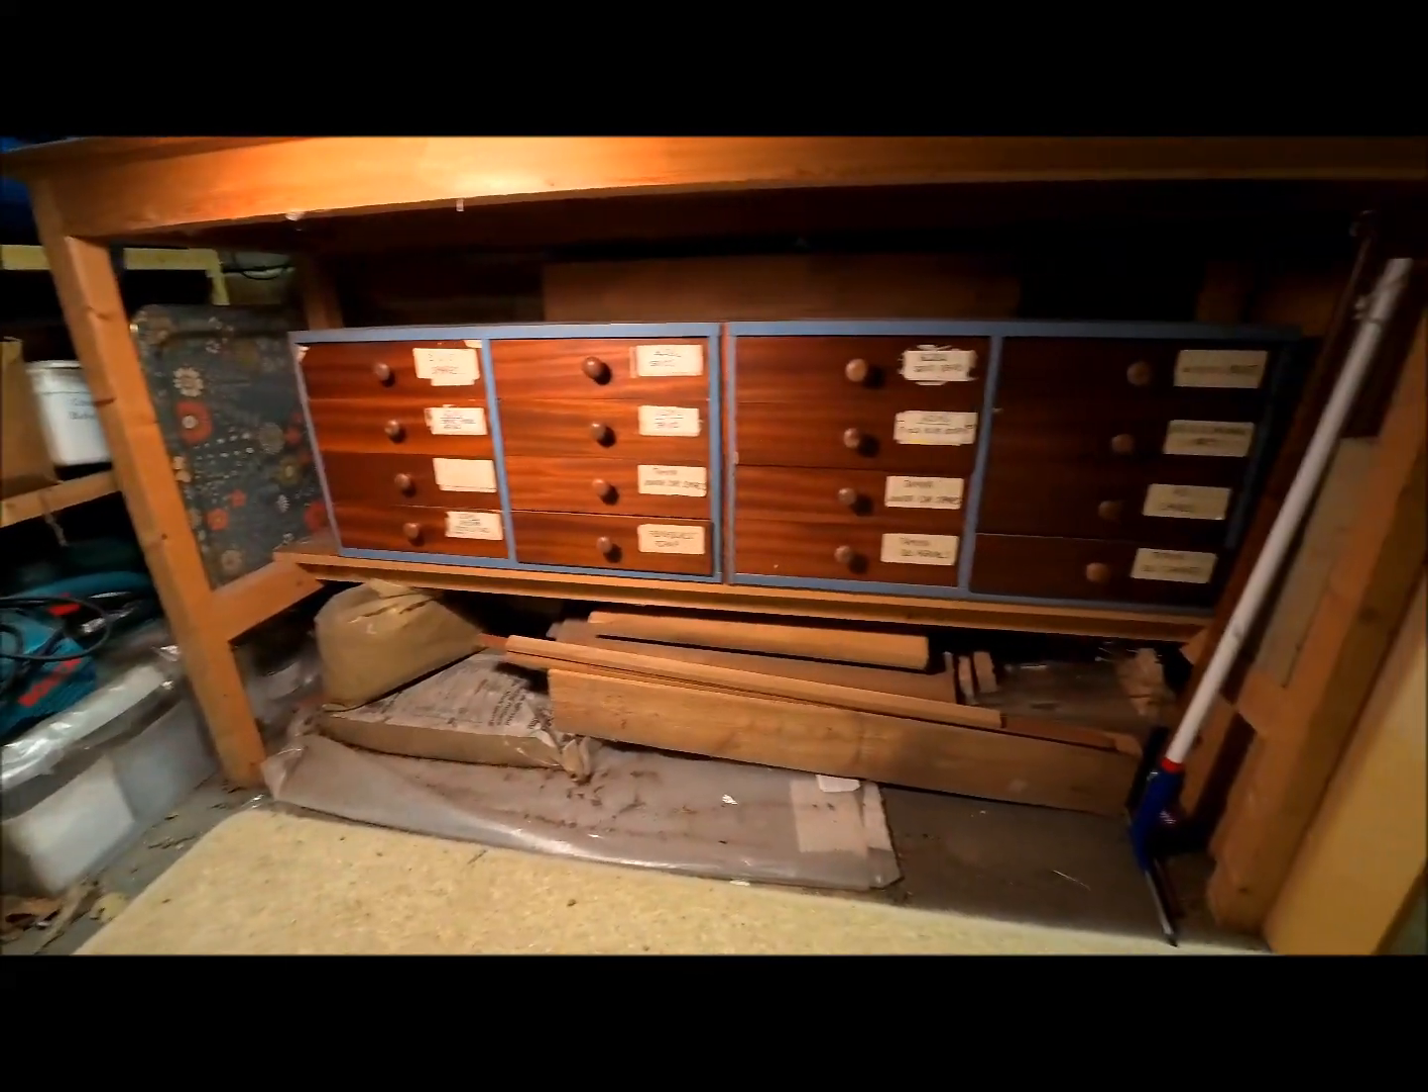I managed to get both the drawer units underneath here on the shelf under the workbench.